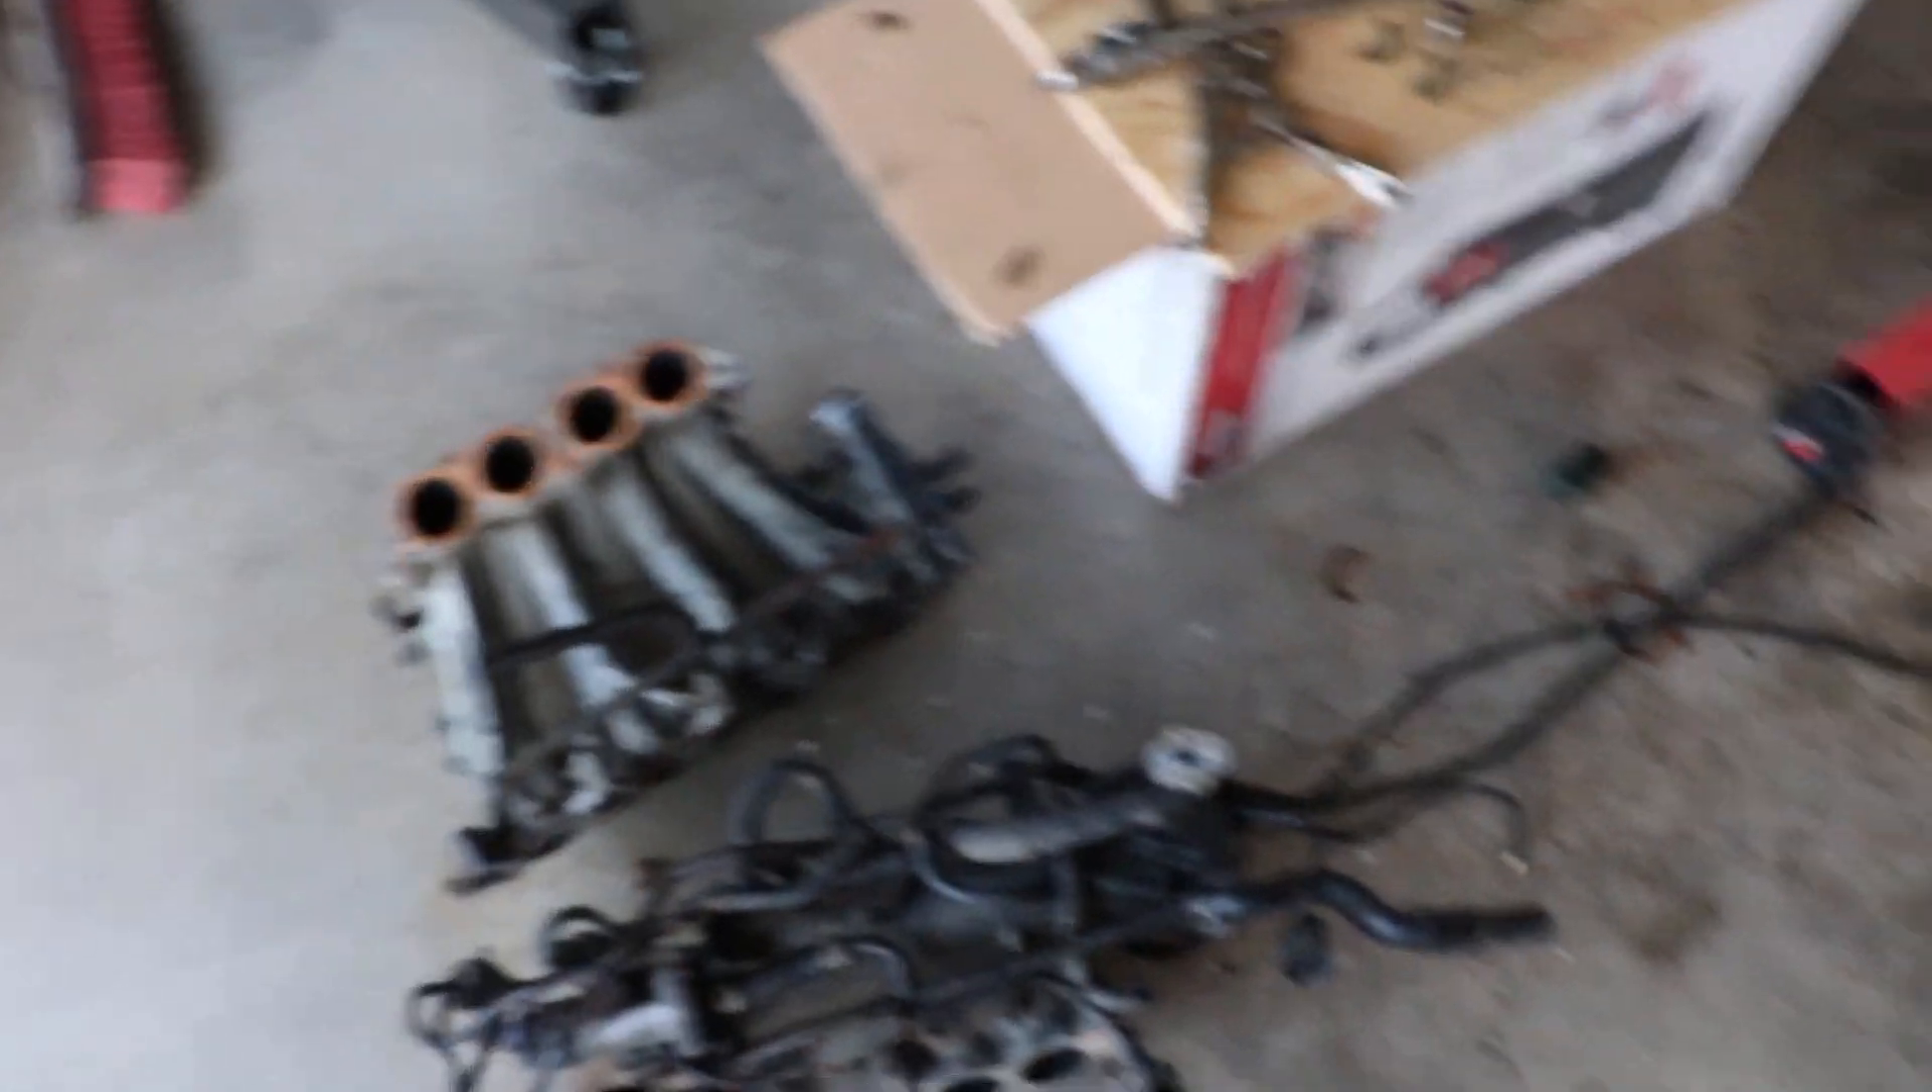But yeah, the intake is off.